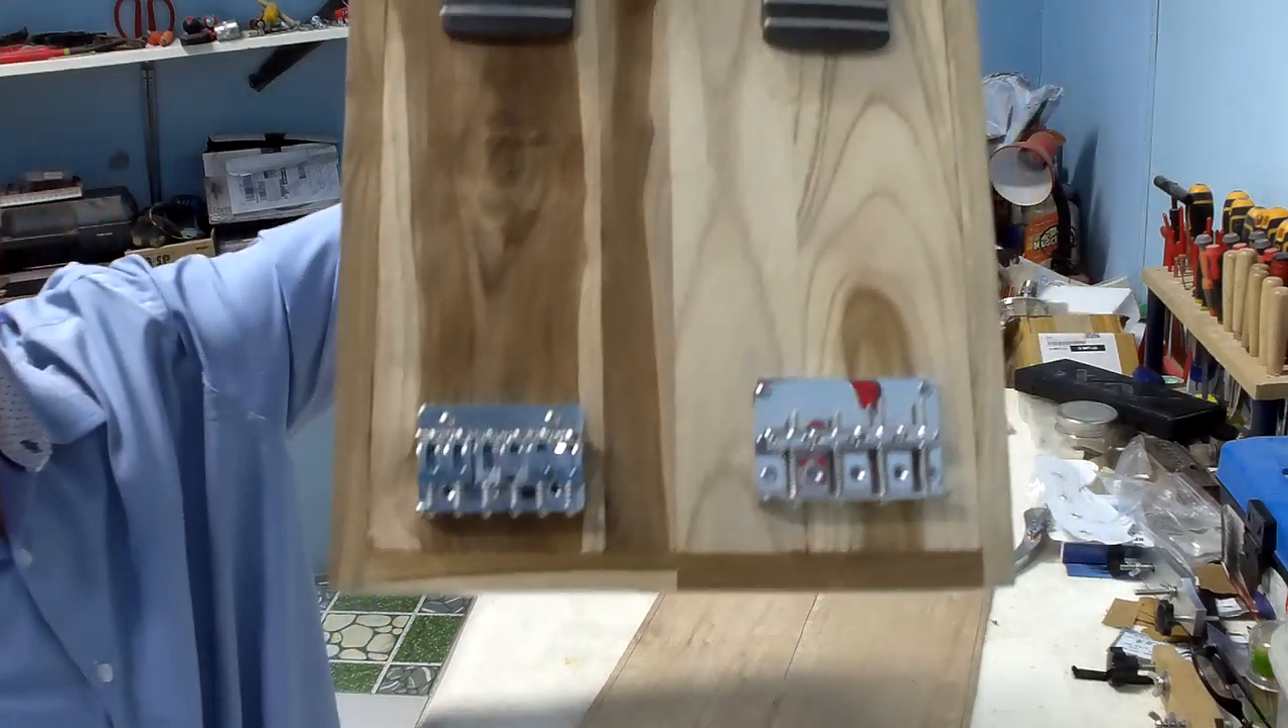So the bridges are temporarily fitted on there.